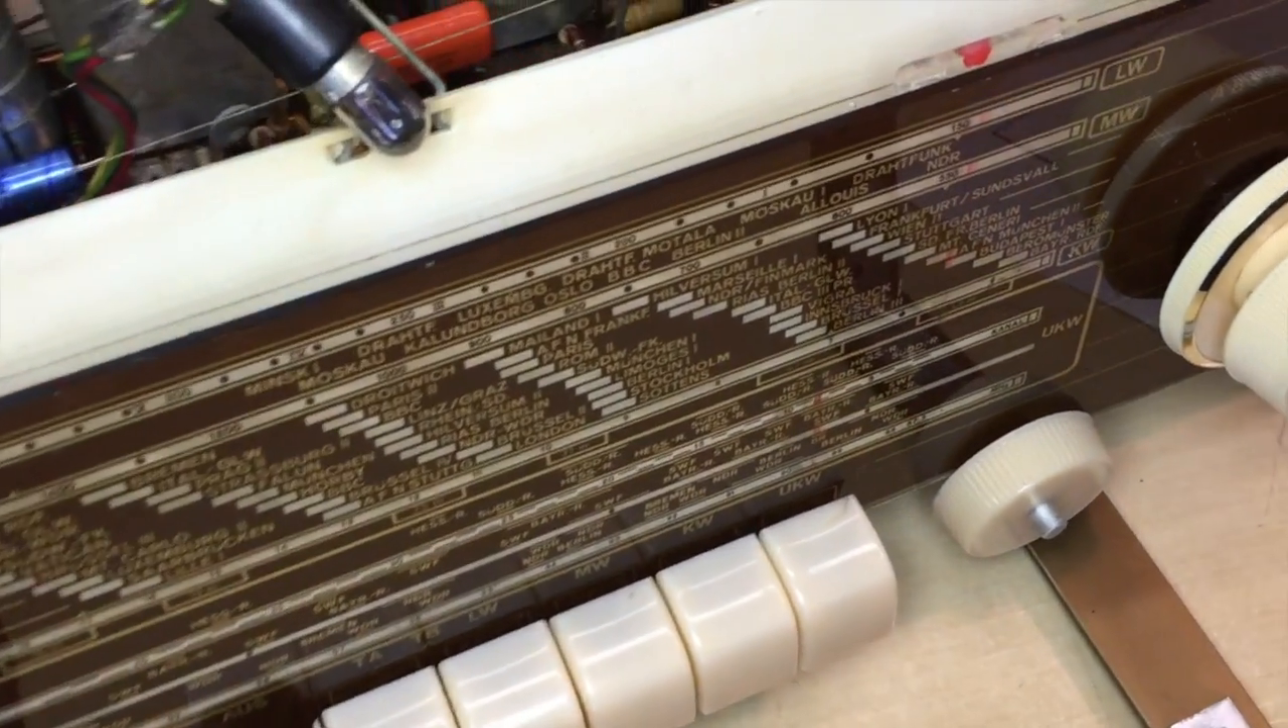I have the faceplate cleaned up and put back.